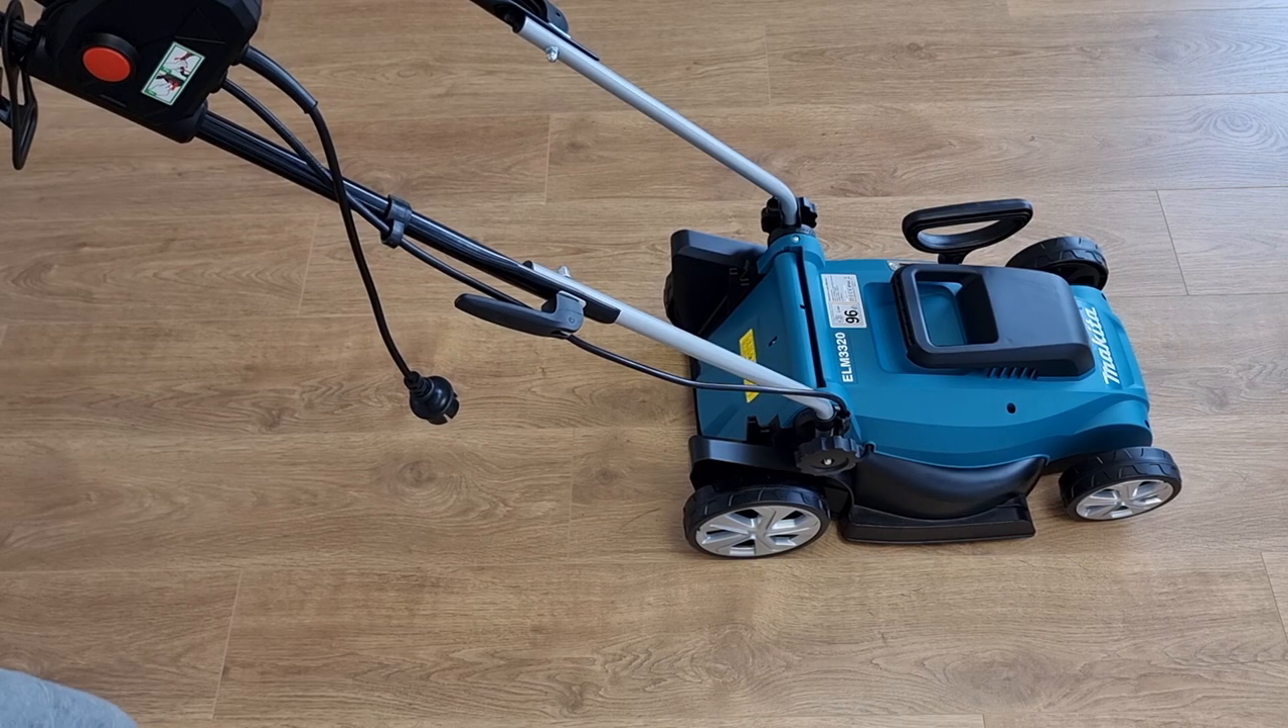Okay guys so i managed to put the machine together.